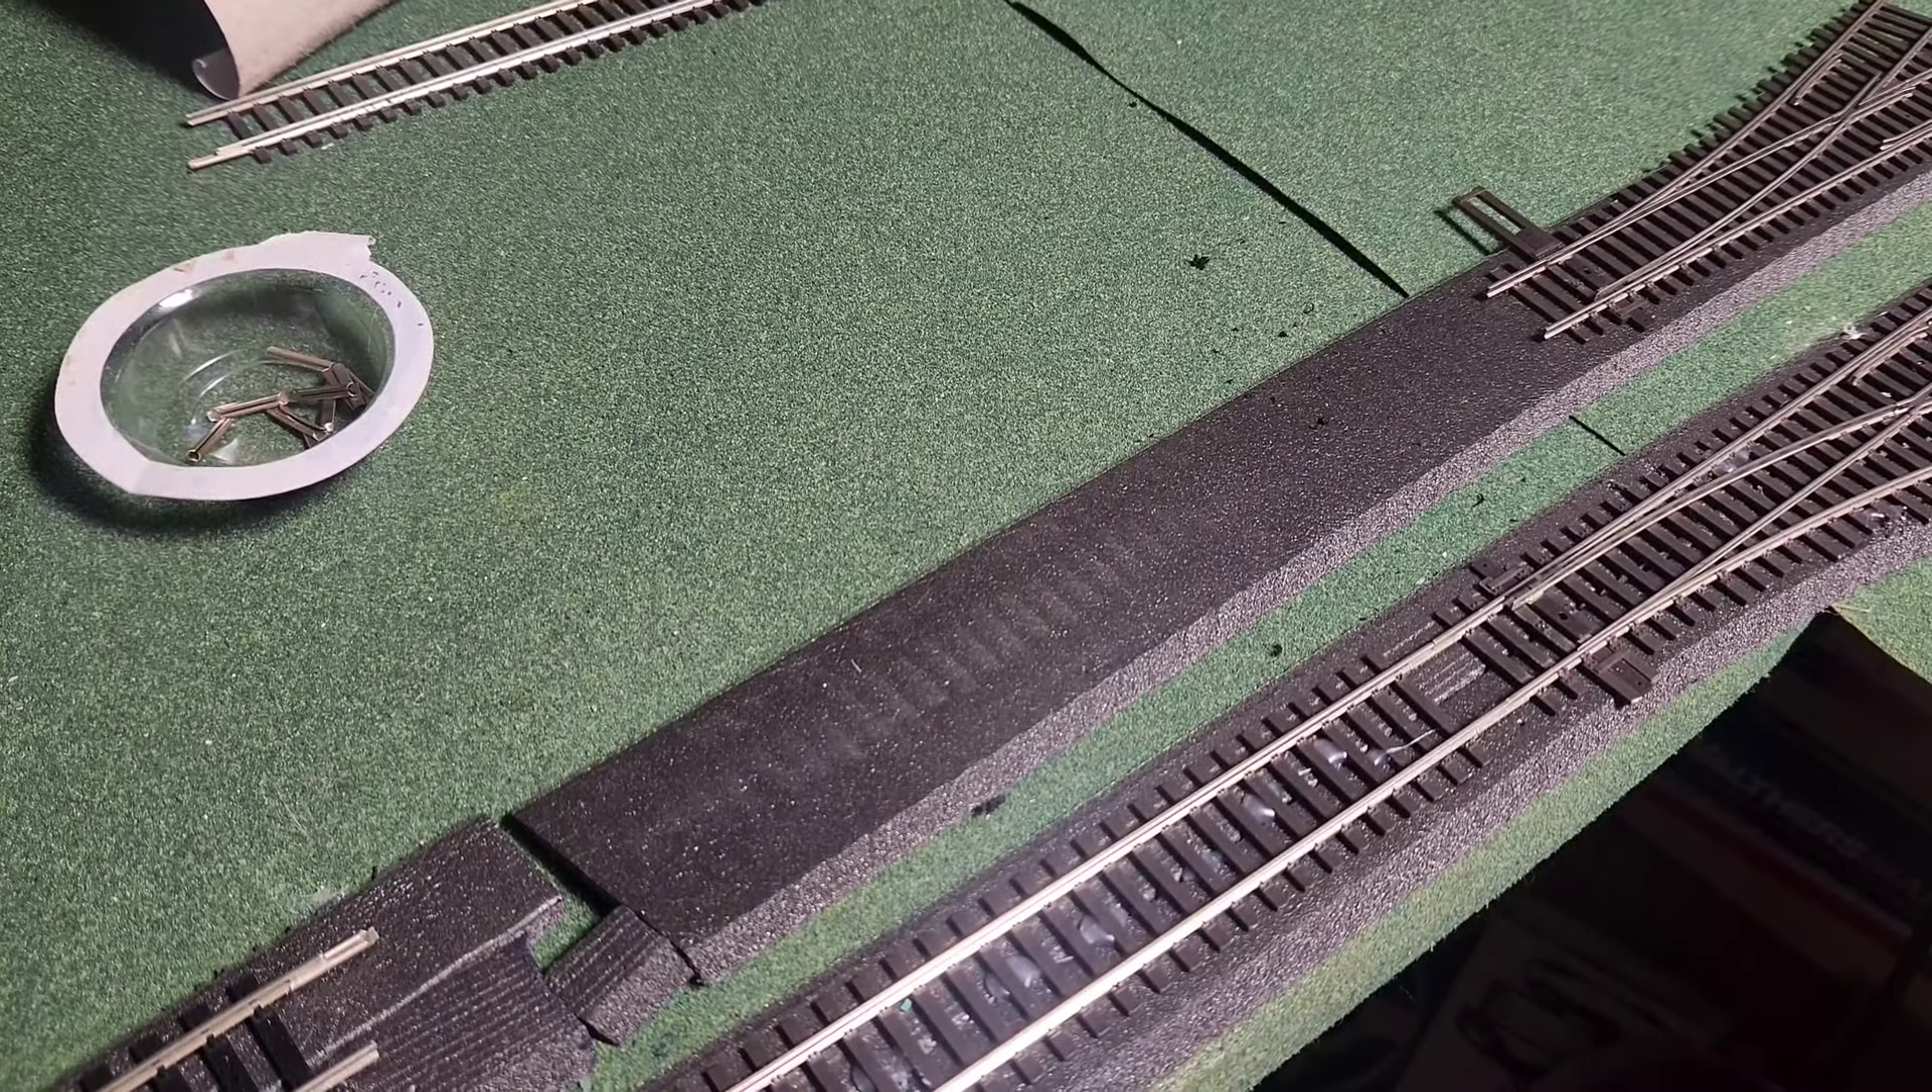Now we need to work on The section of track here that we have missing.